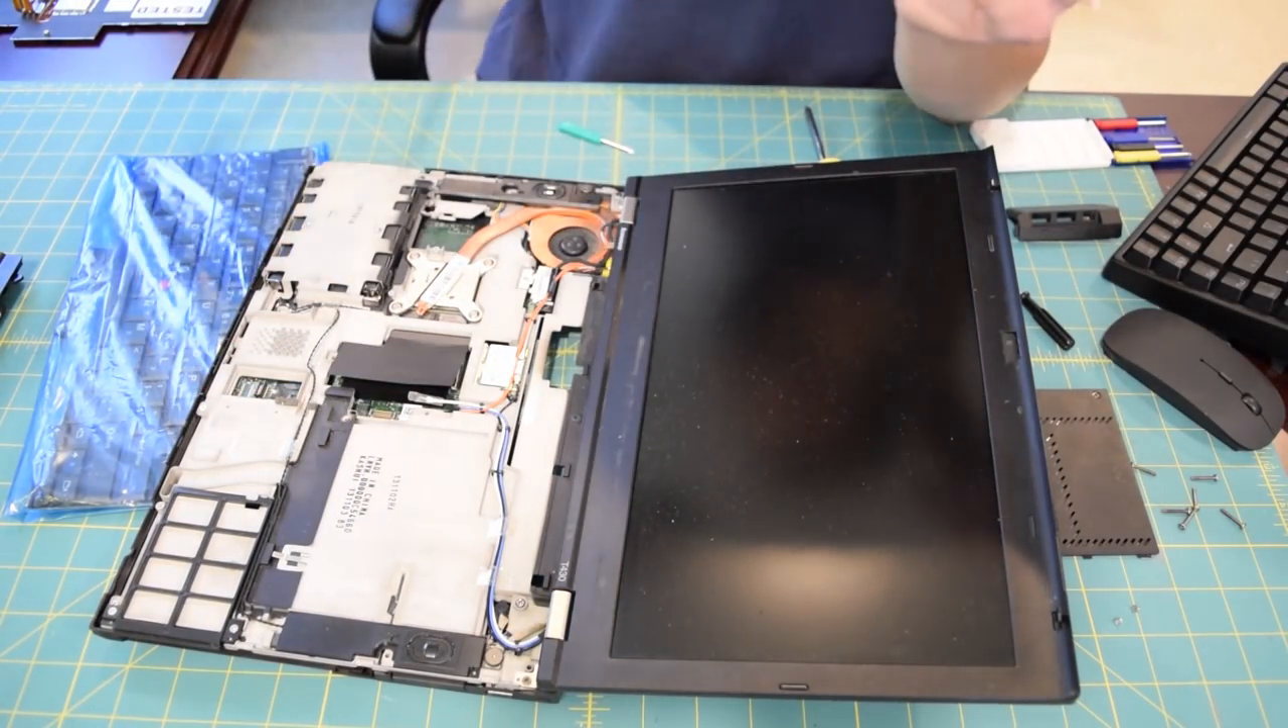So as you guys can see, the old palm rest has been removed.